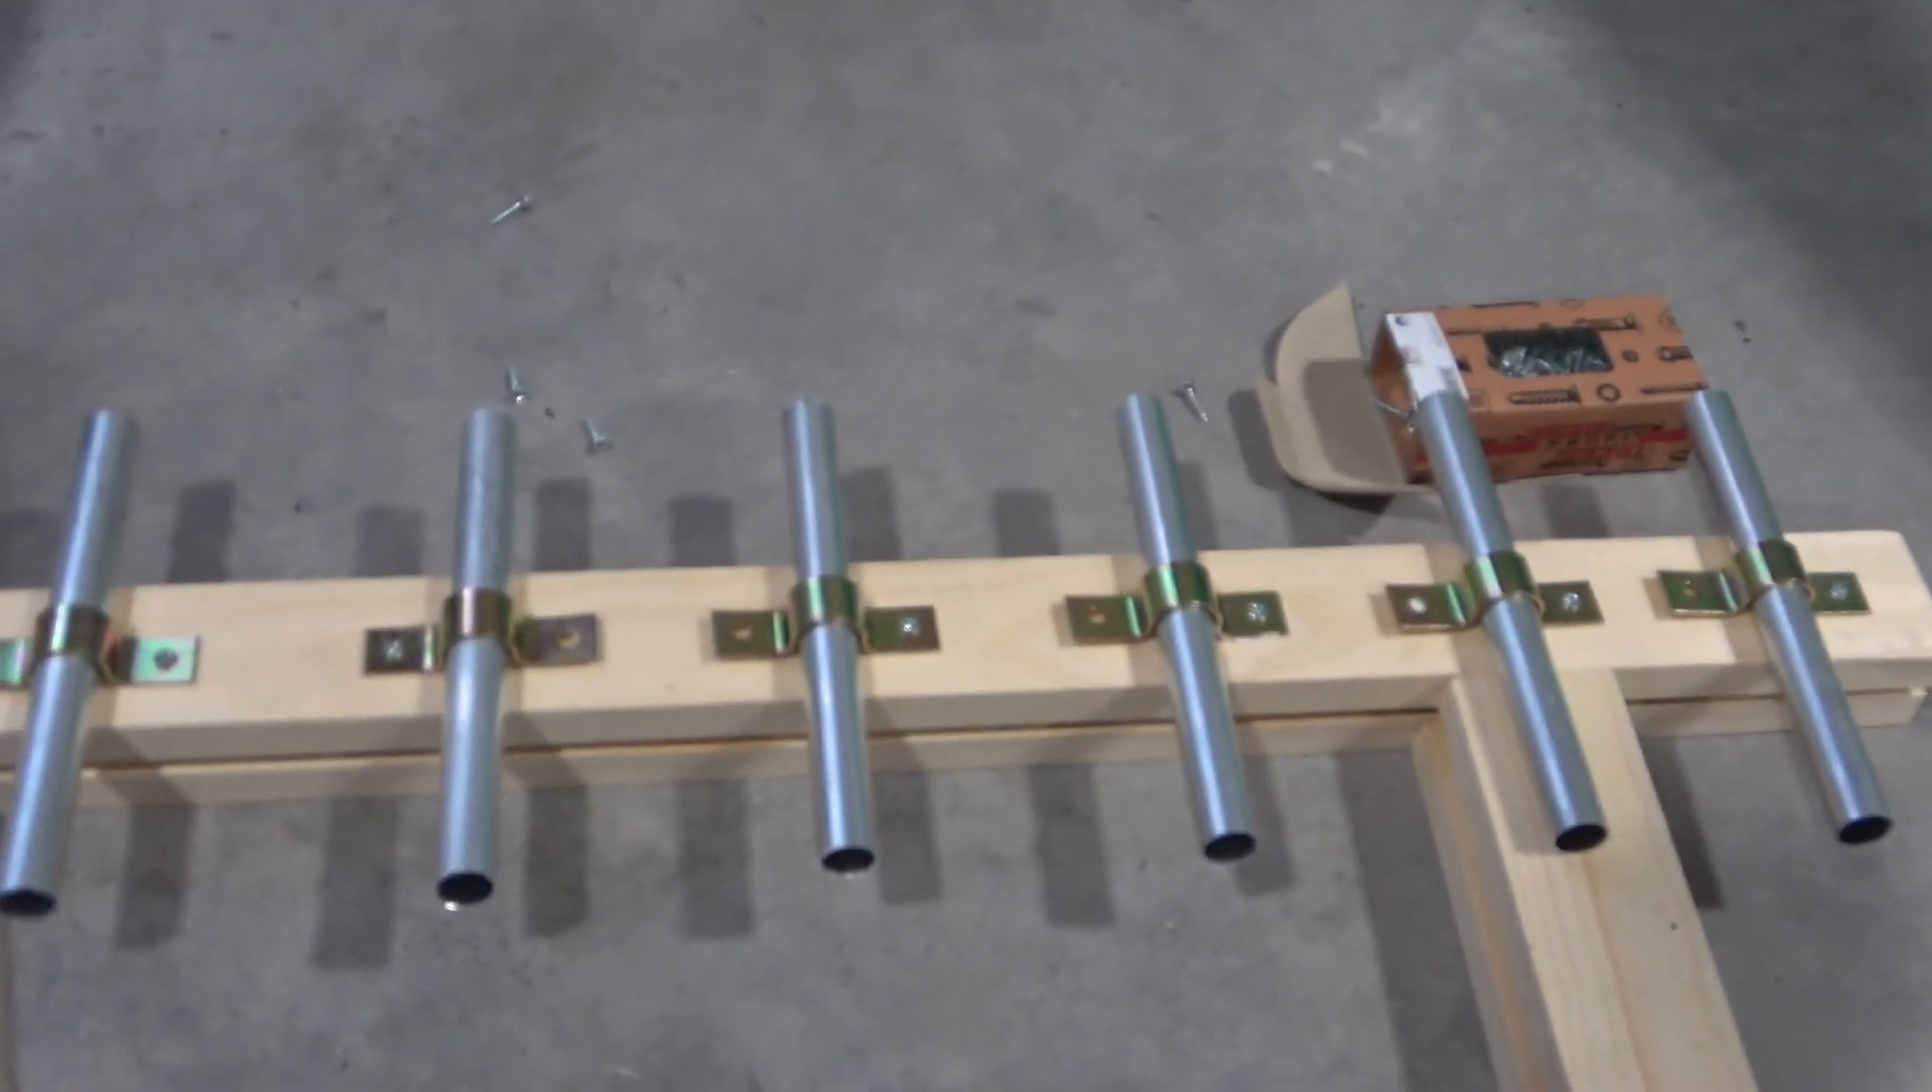So Freunde, die Rohre sind an den Schellen angebracht.